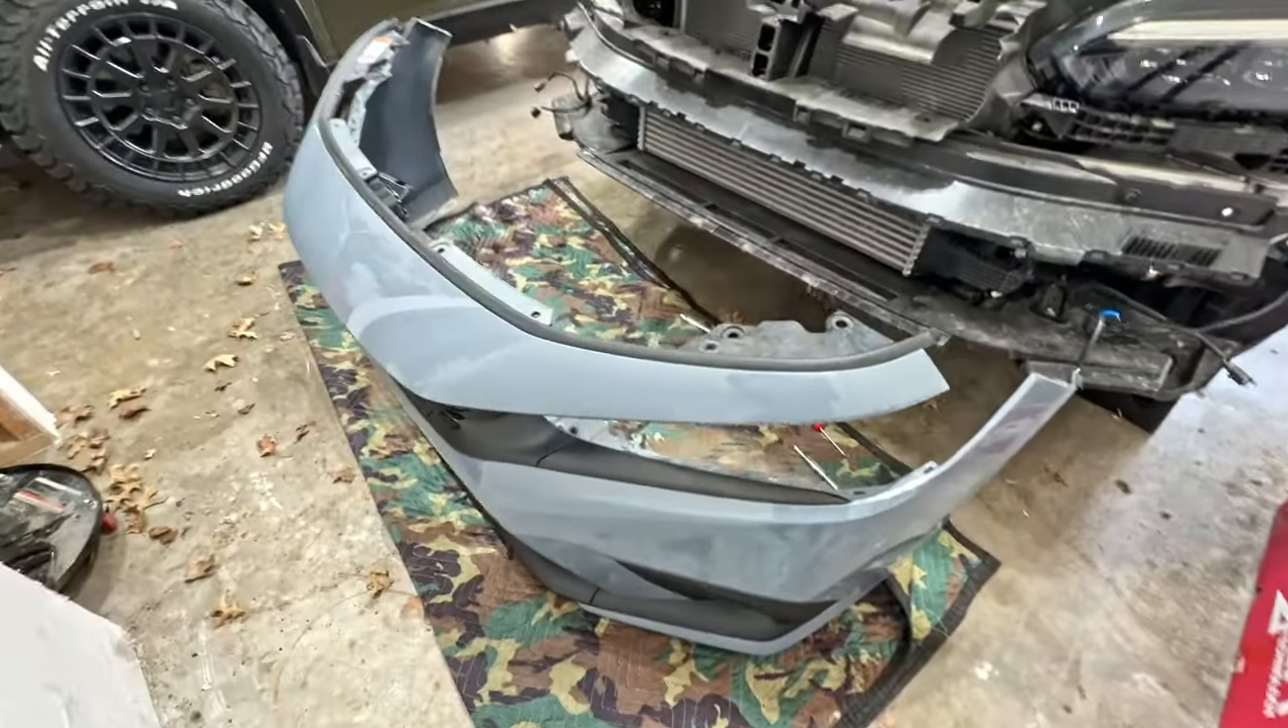So as you can see, I successfully removed the bumper.